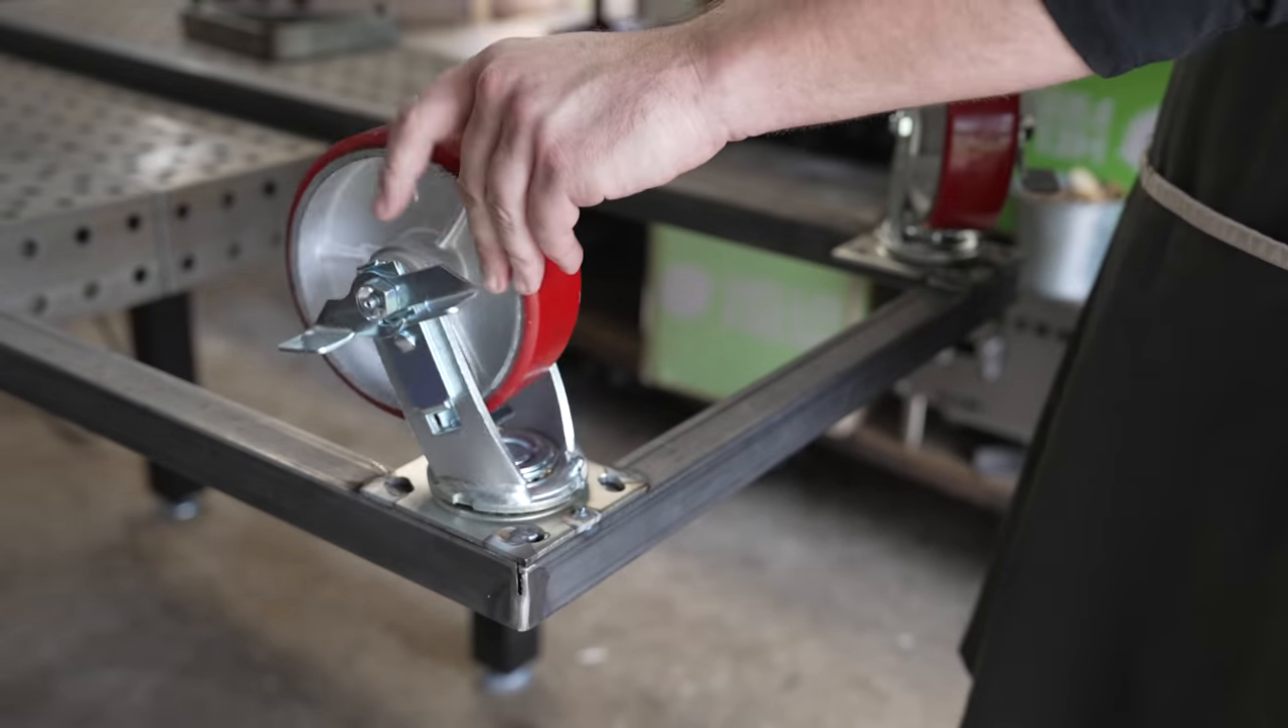So as you can see I threw some casters on these are some heavy duty six inch casters and I highly recommend trying to find some heavy duty ones.